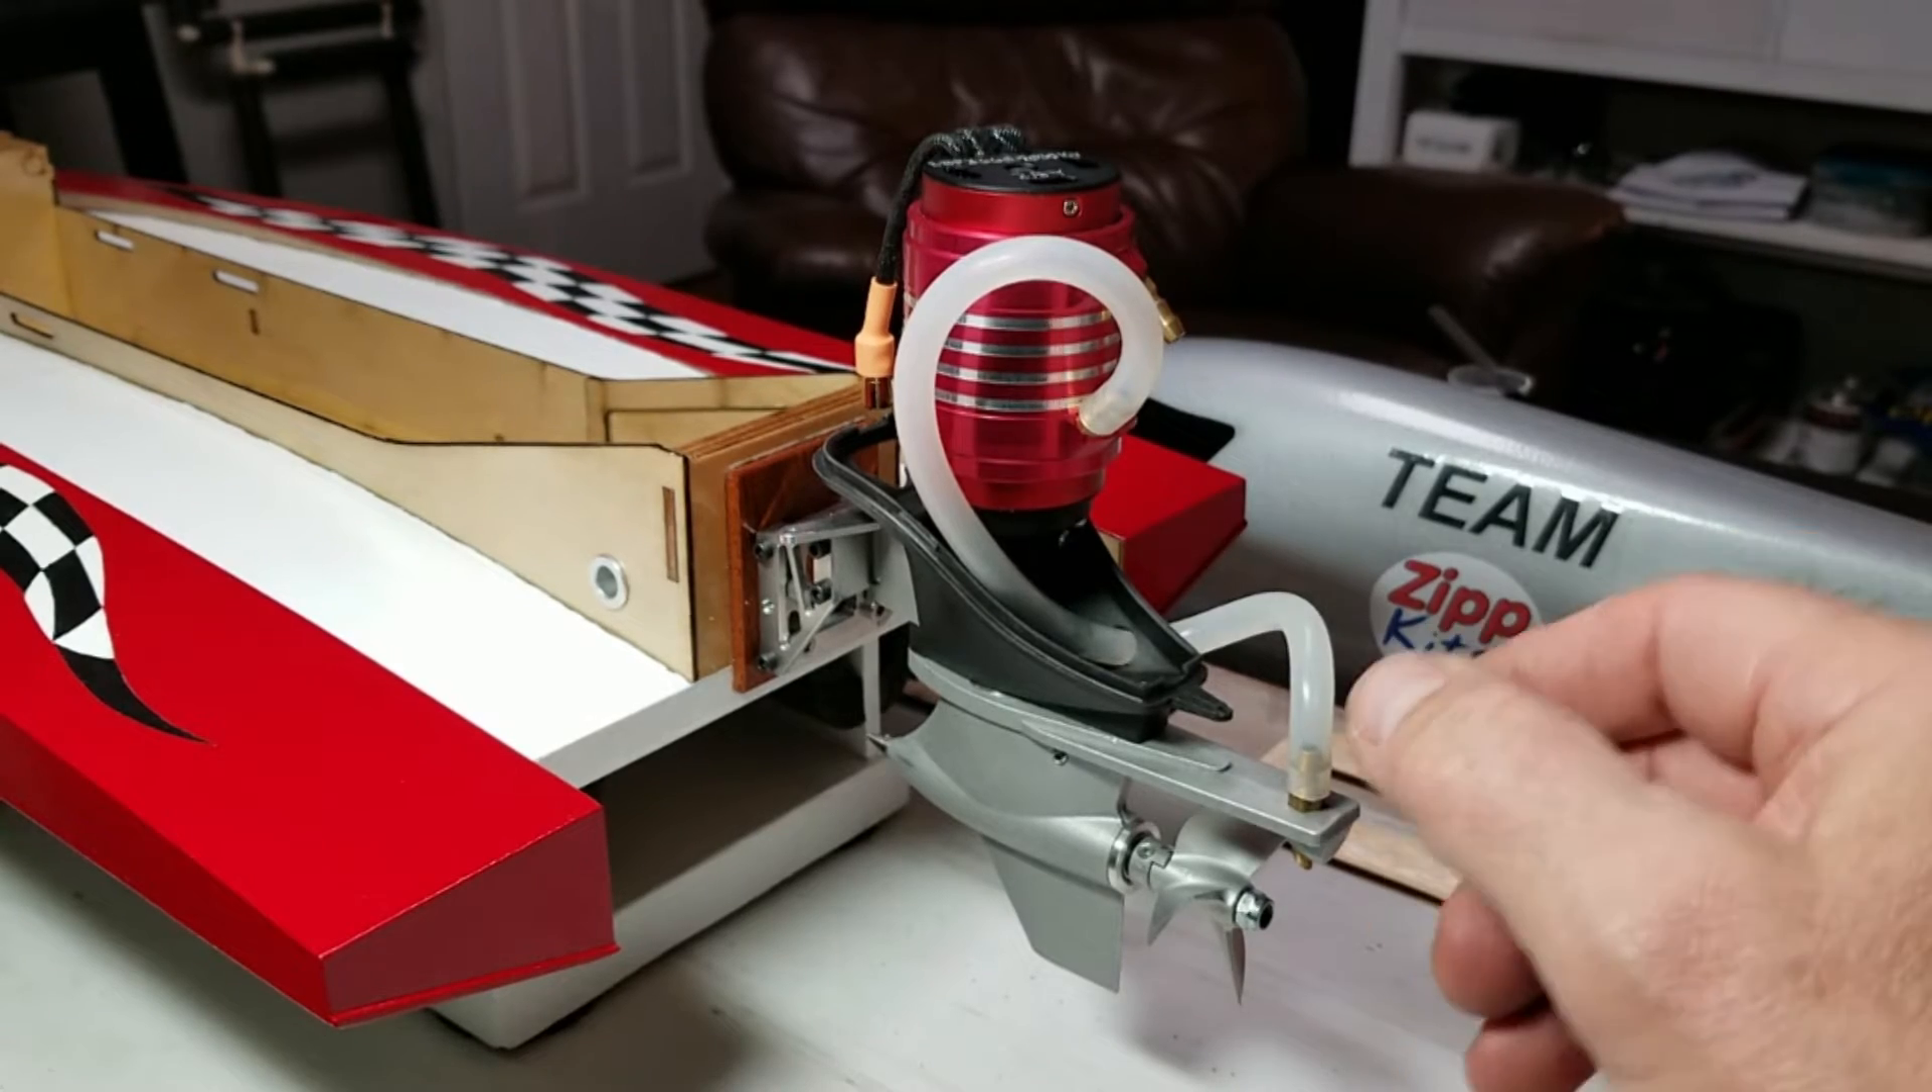All right, got the motor hung.